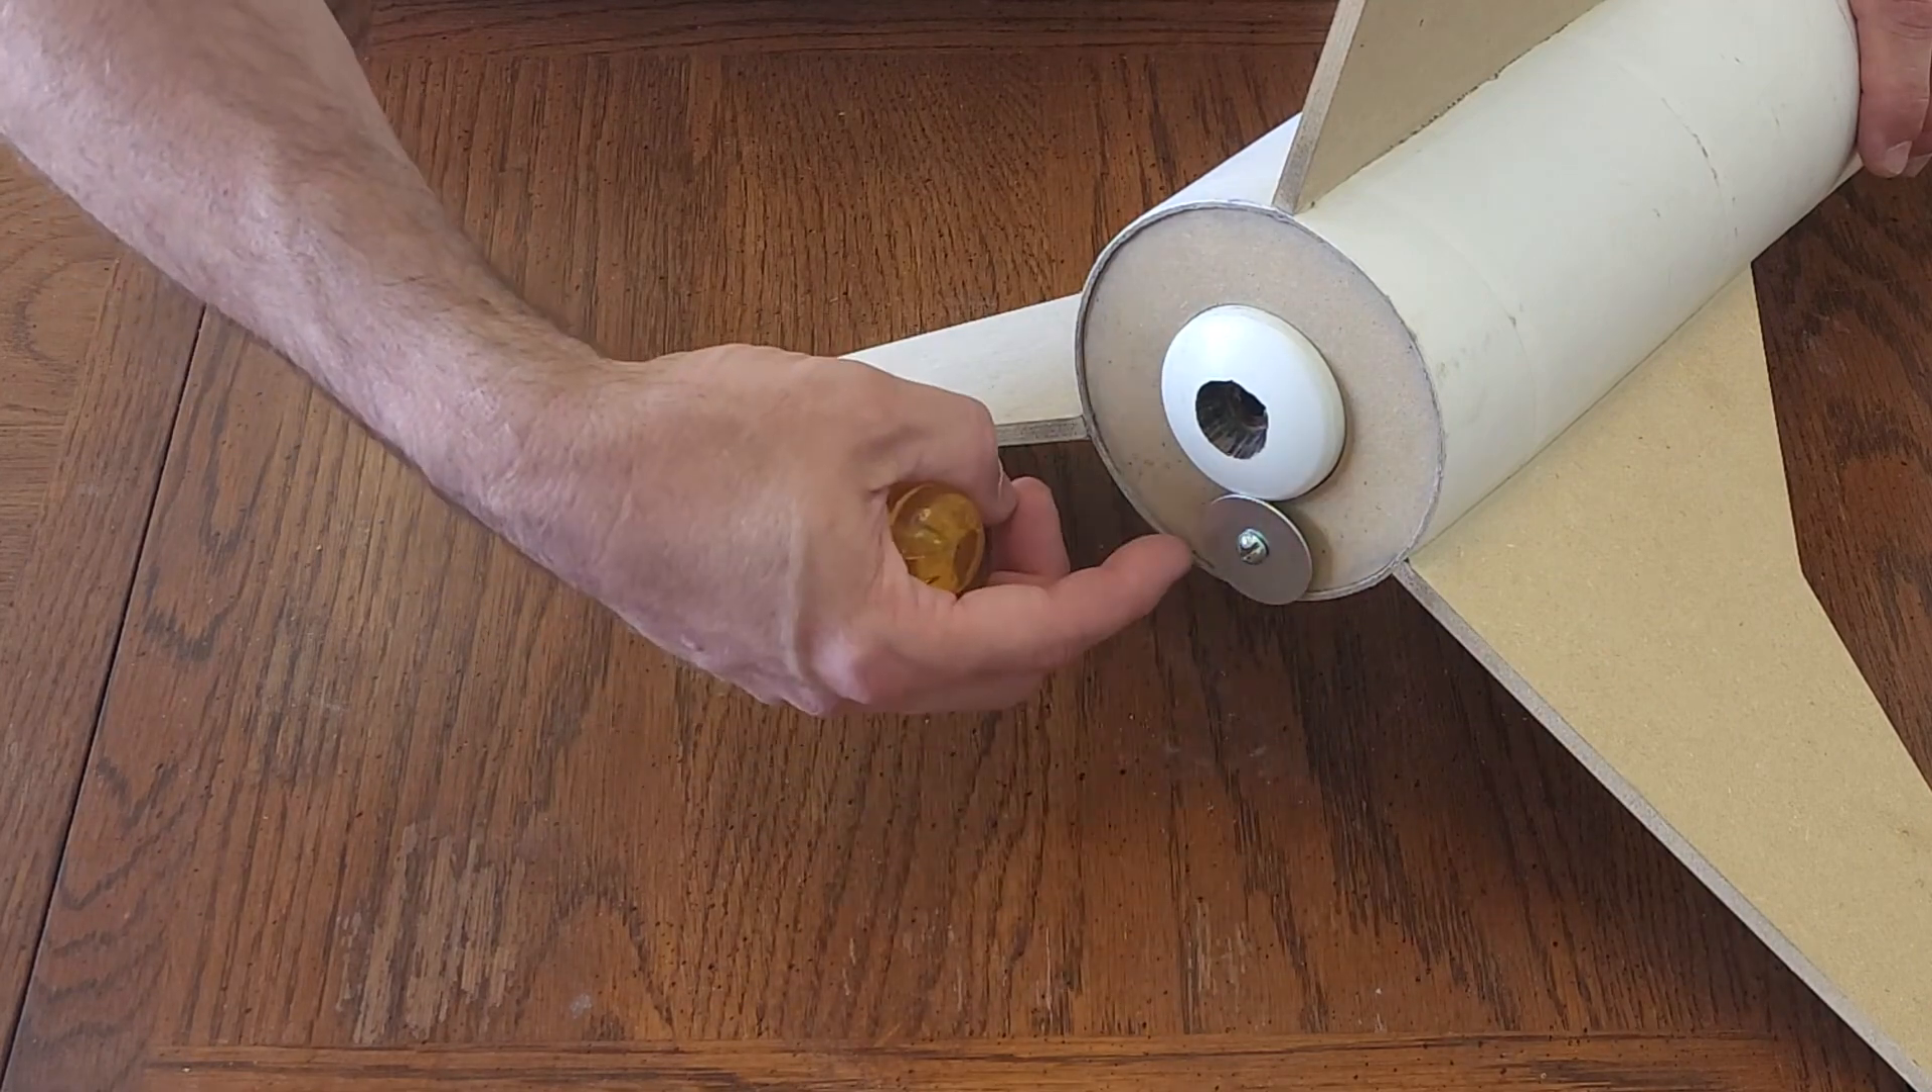Now this washer is a little bit large here where it's pushing against the edge of the body tube.